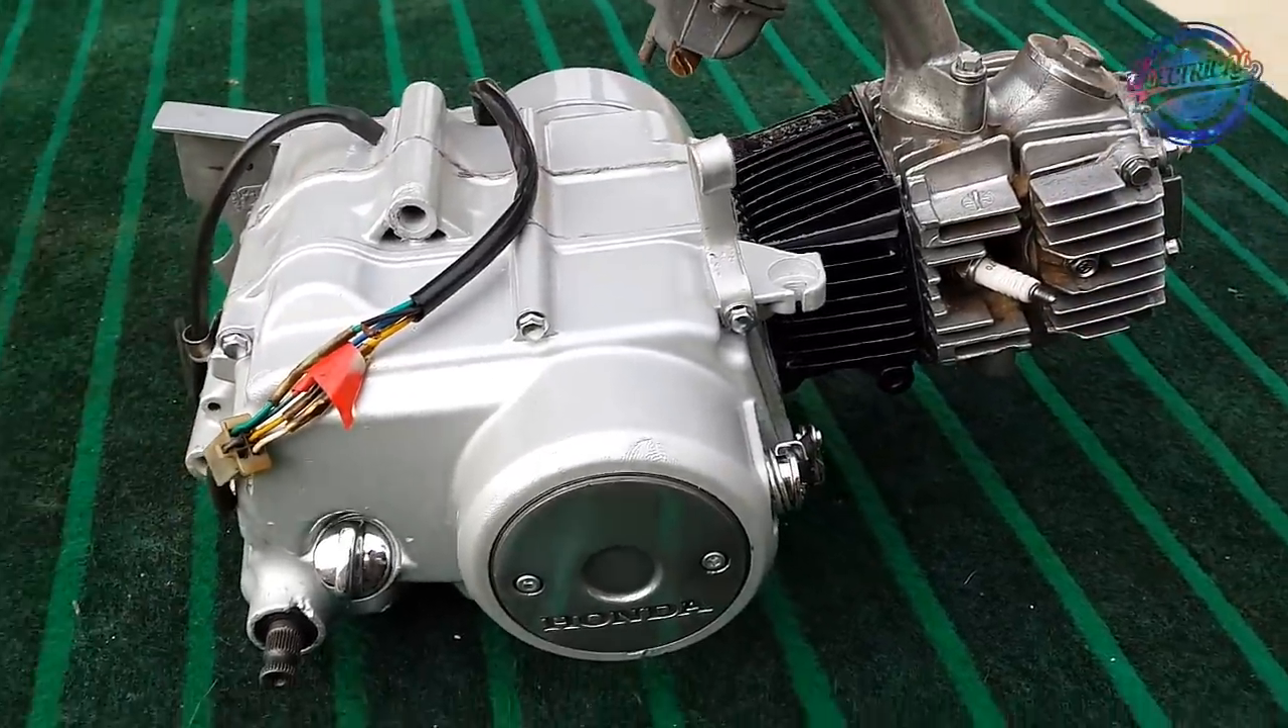یہ سیڈی سیونٹی موٹر سائیکل کا انجن کمپلیٹ اسمبل ہو چکا ہے۔